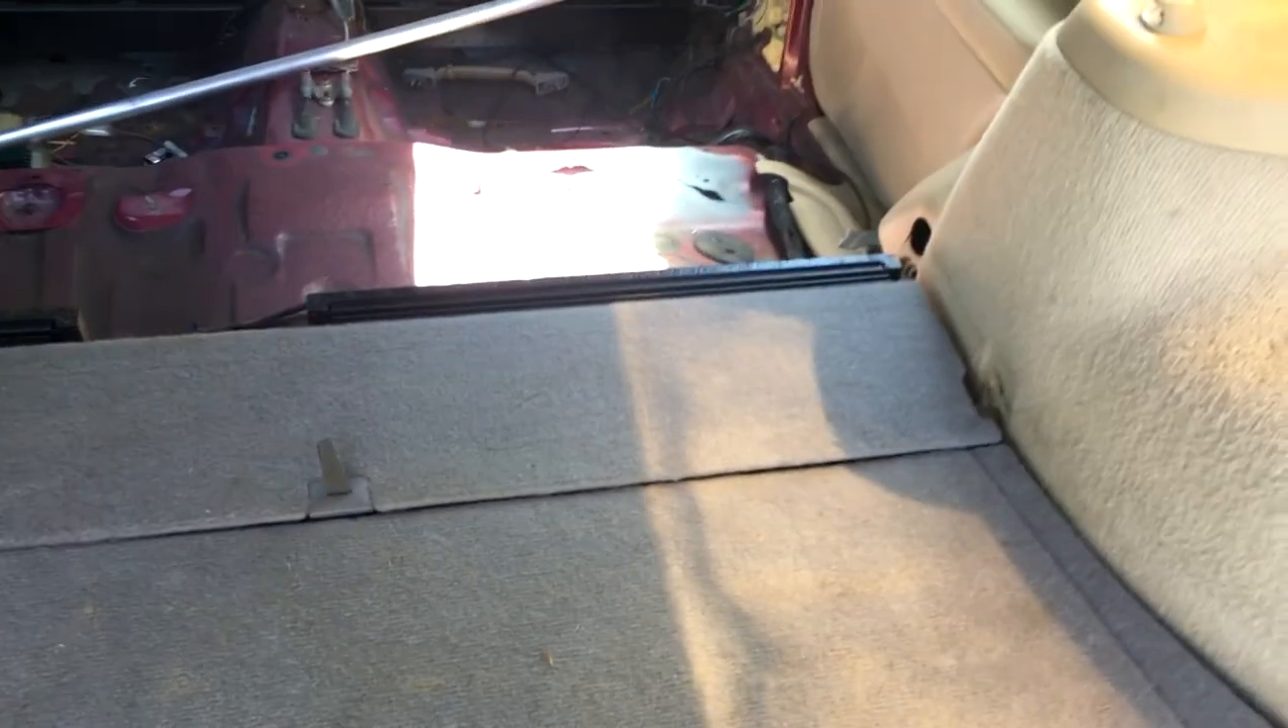I forgot to film most of it but I have now reinstalled the factory floor that would have been in the car.